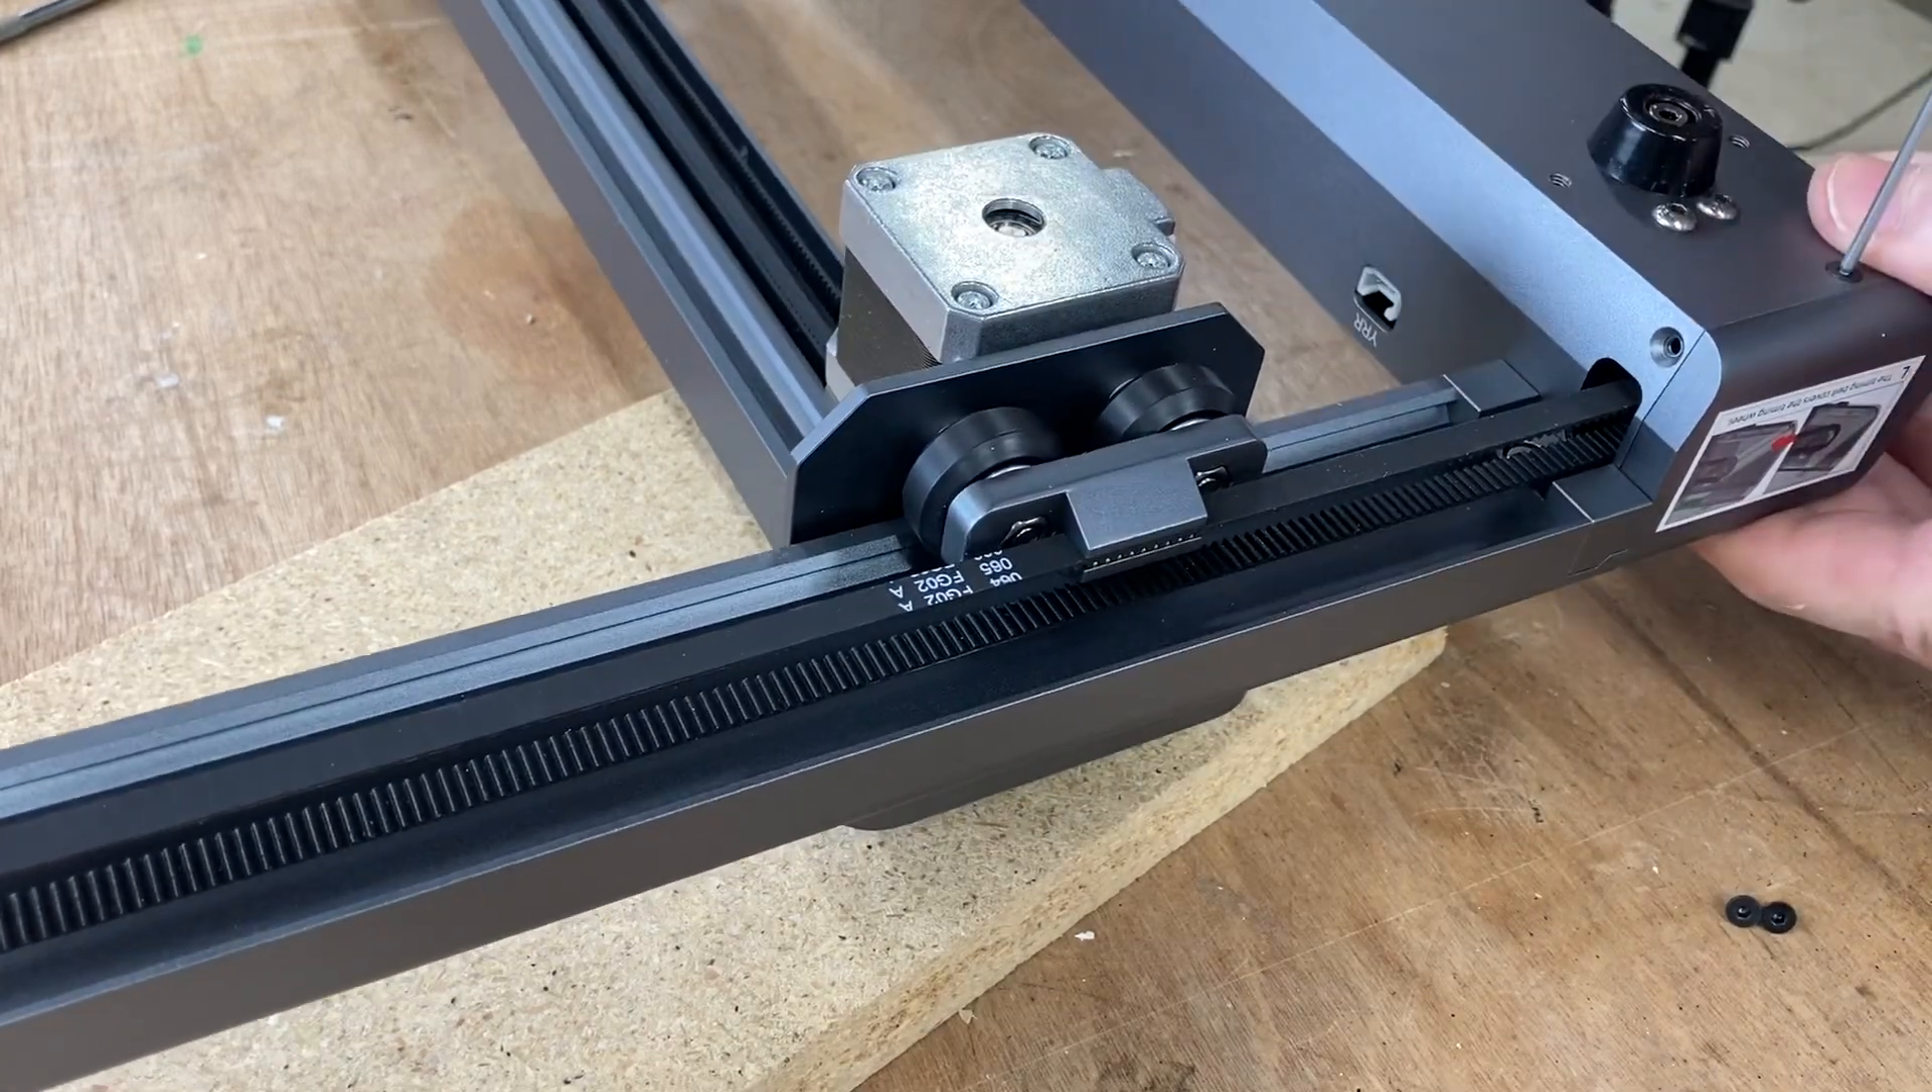At this point, the belts are on.